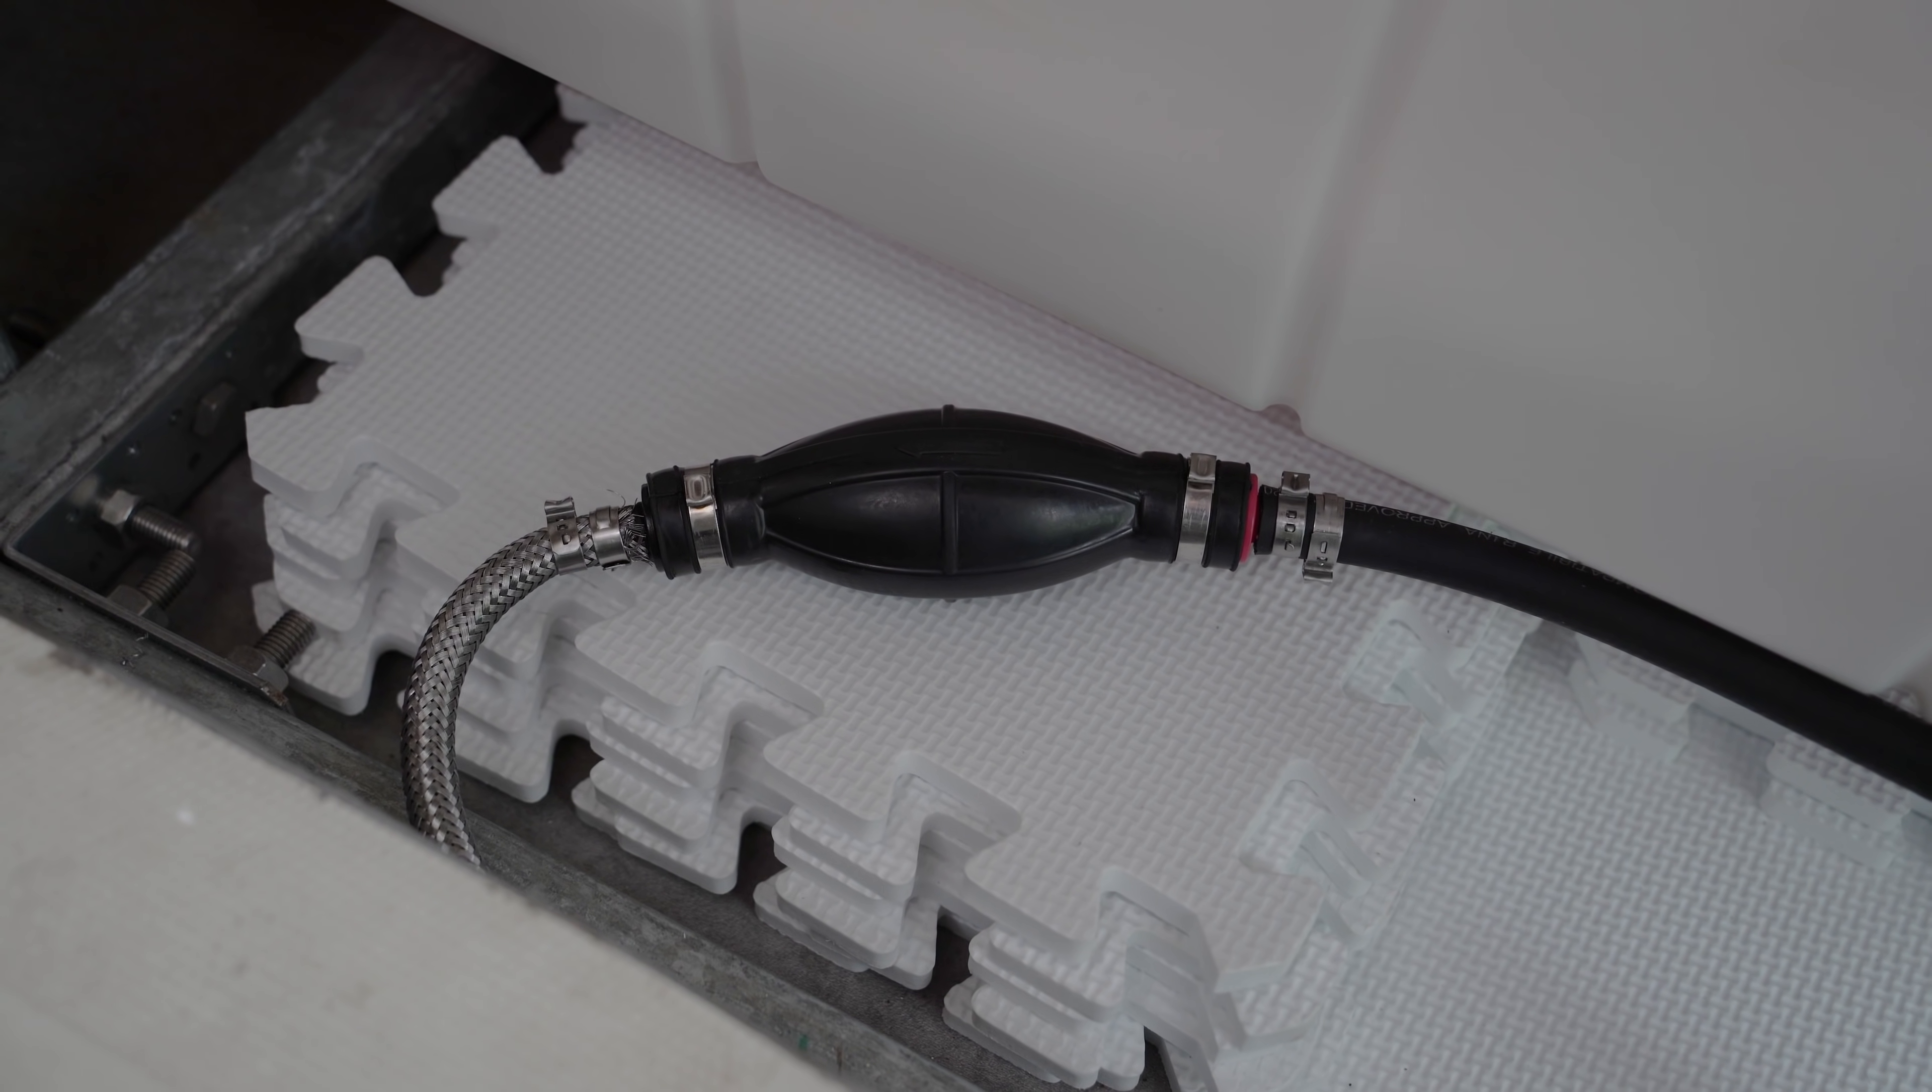All of the bits and bobs on the fuel supply line are flopping around without a home at present so I need to sort that out.